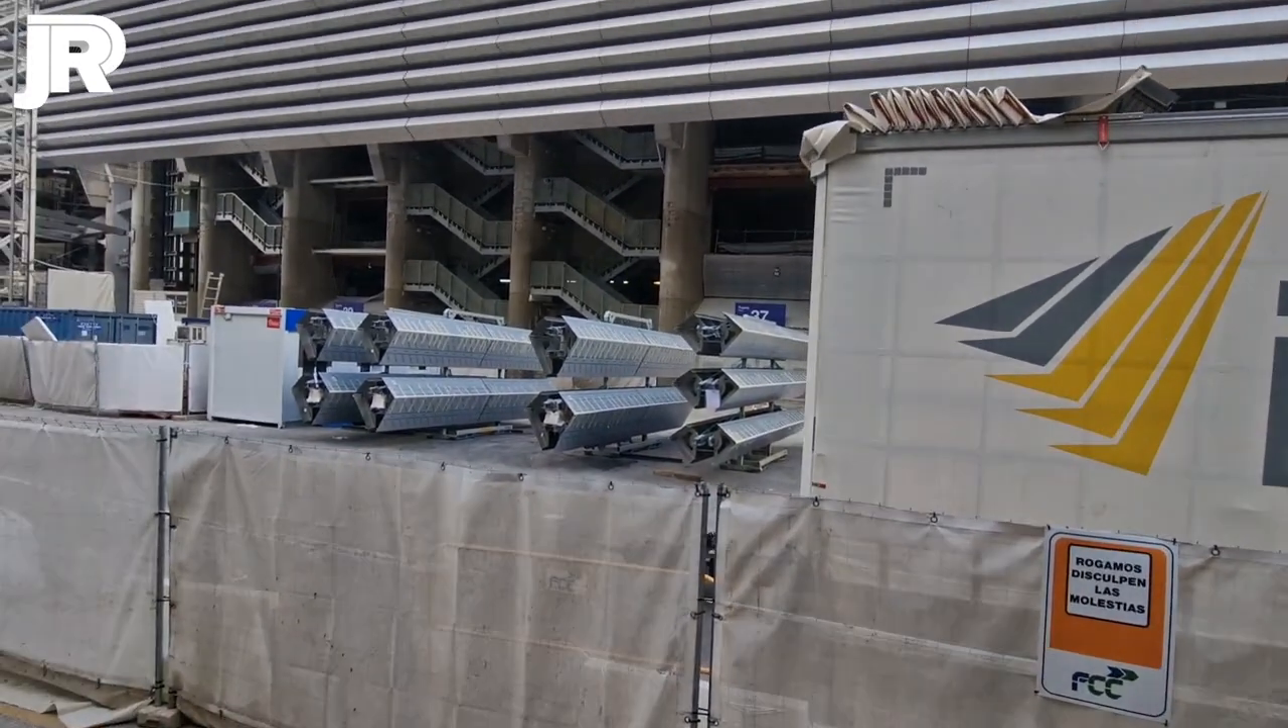Y tenemos, seguimos teniendo aquí más lamas para colocar.